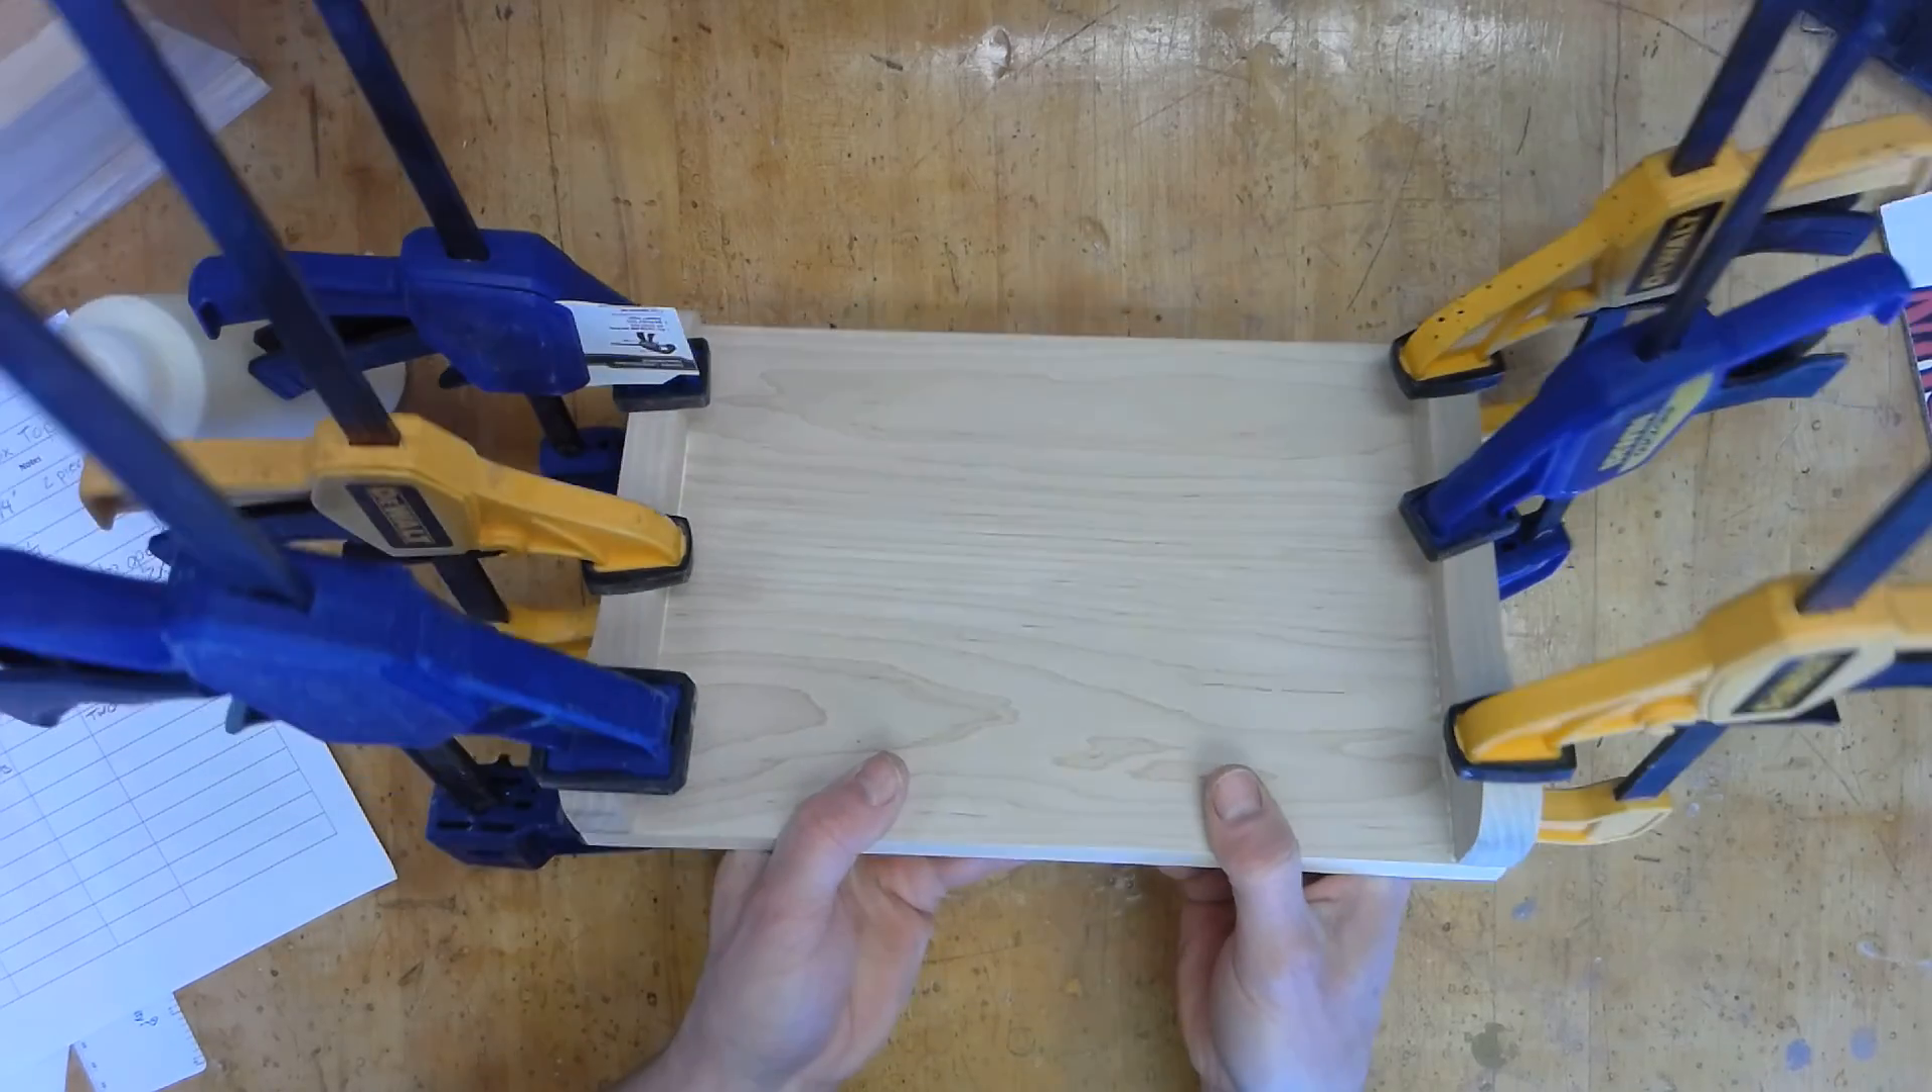Here are my clamps sorry my brackets all clamped on I've got three on each side.